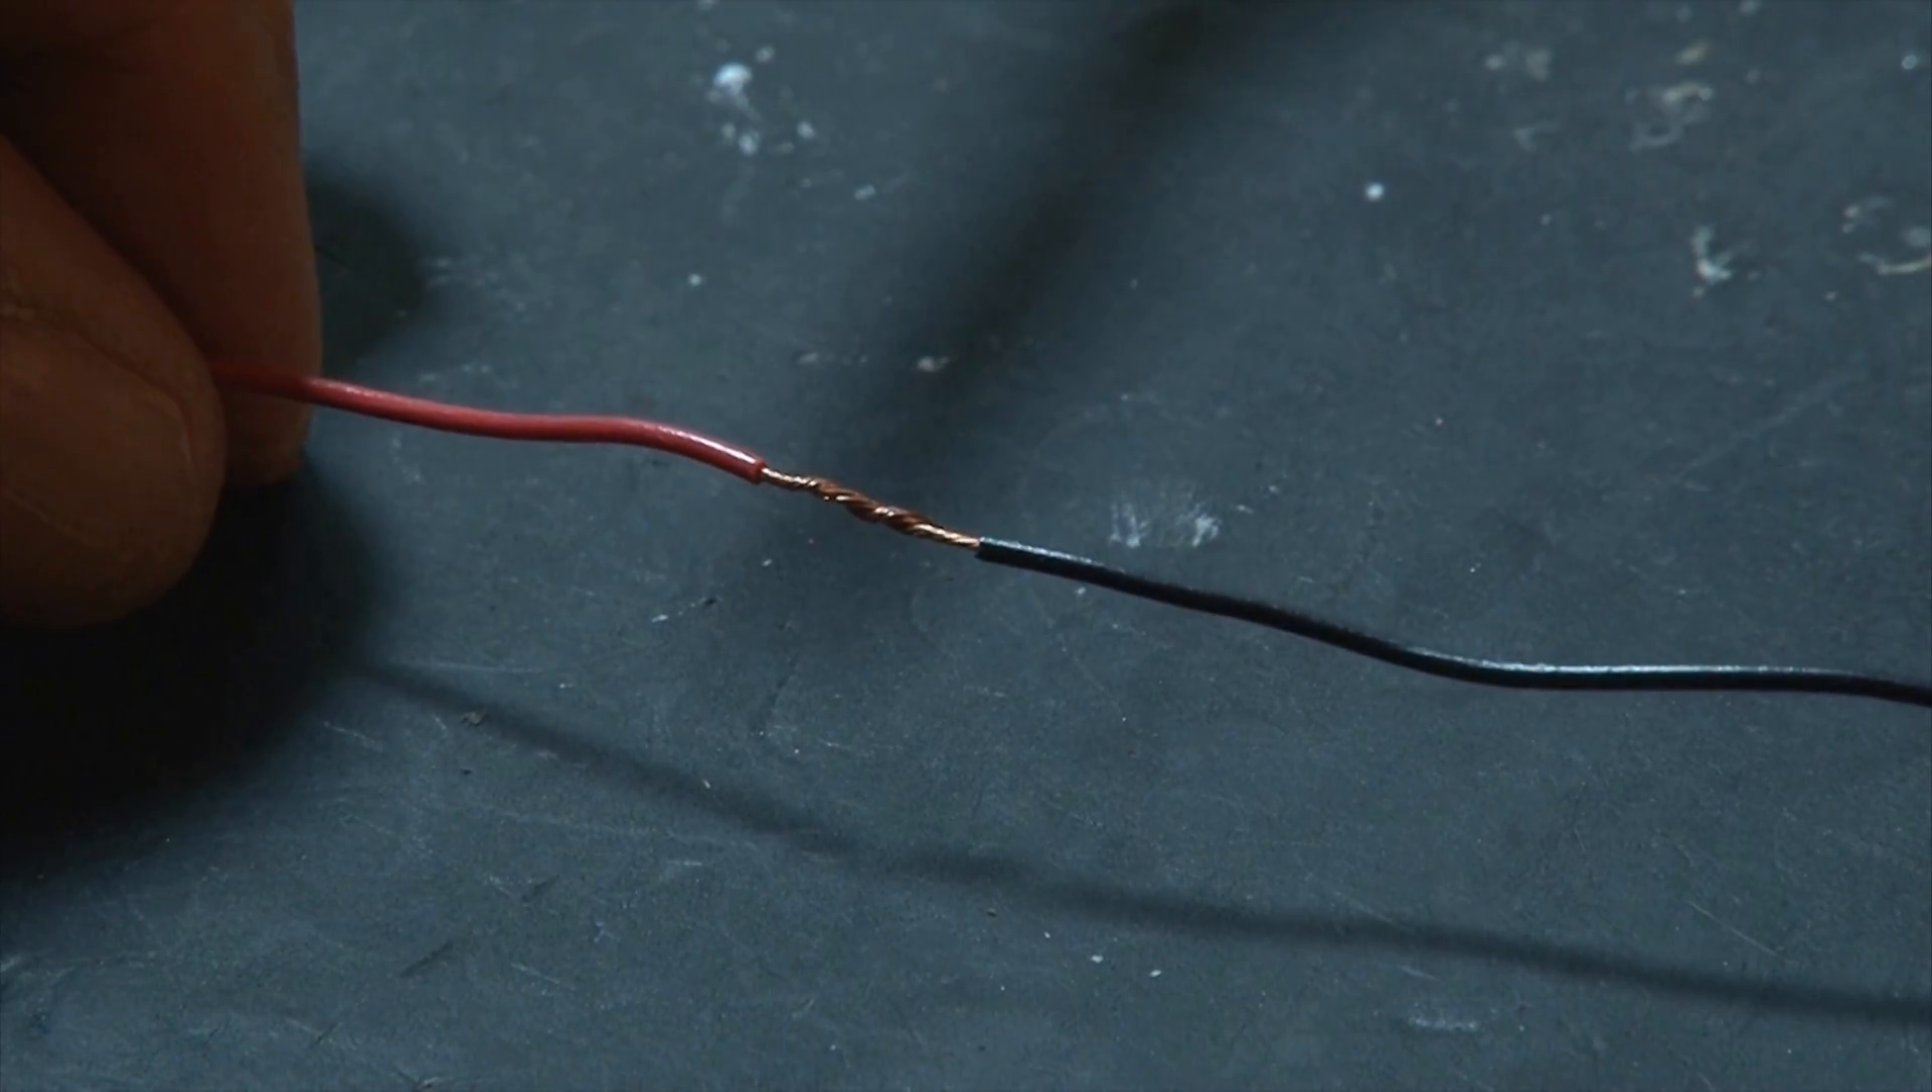So now I've got the two wires you see that are joined together and they're pretty much ready to be soldered.